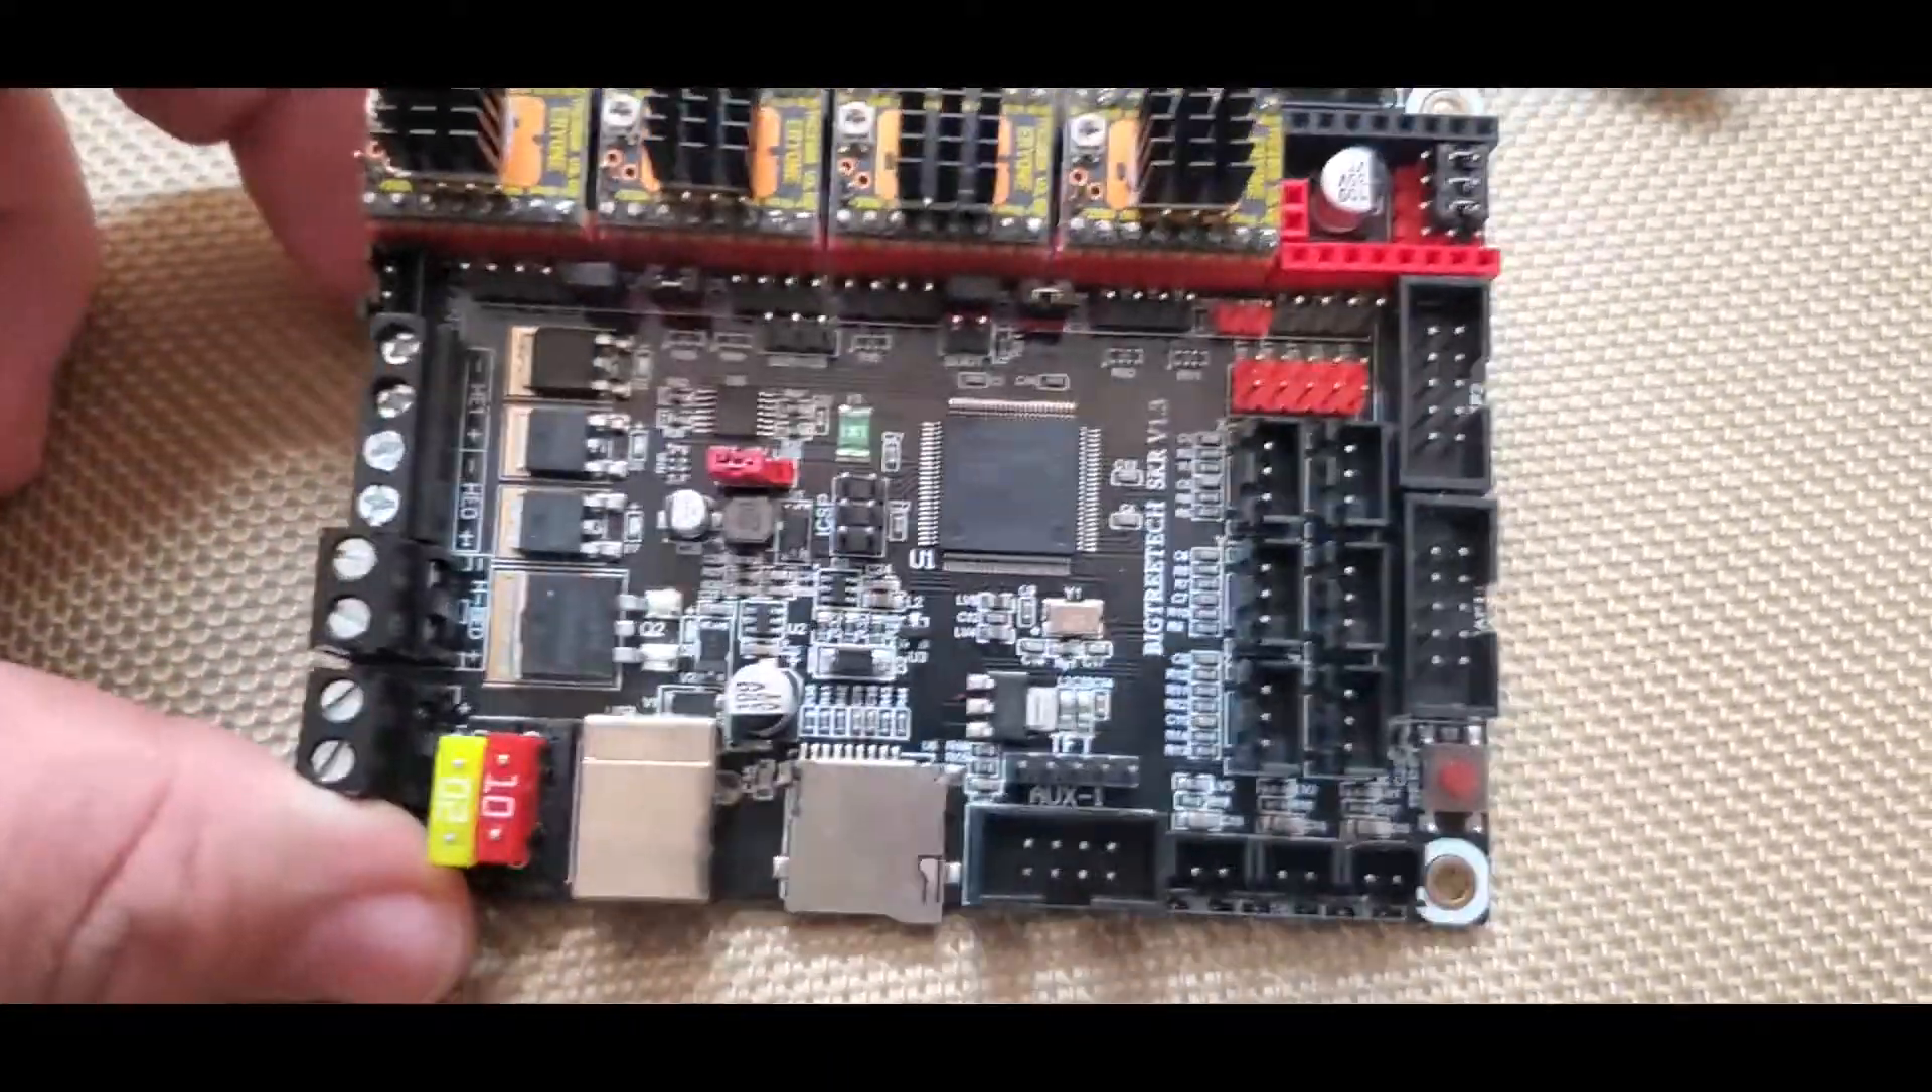Alright, now the heat sinks are all installed.